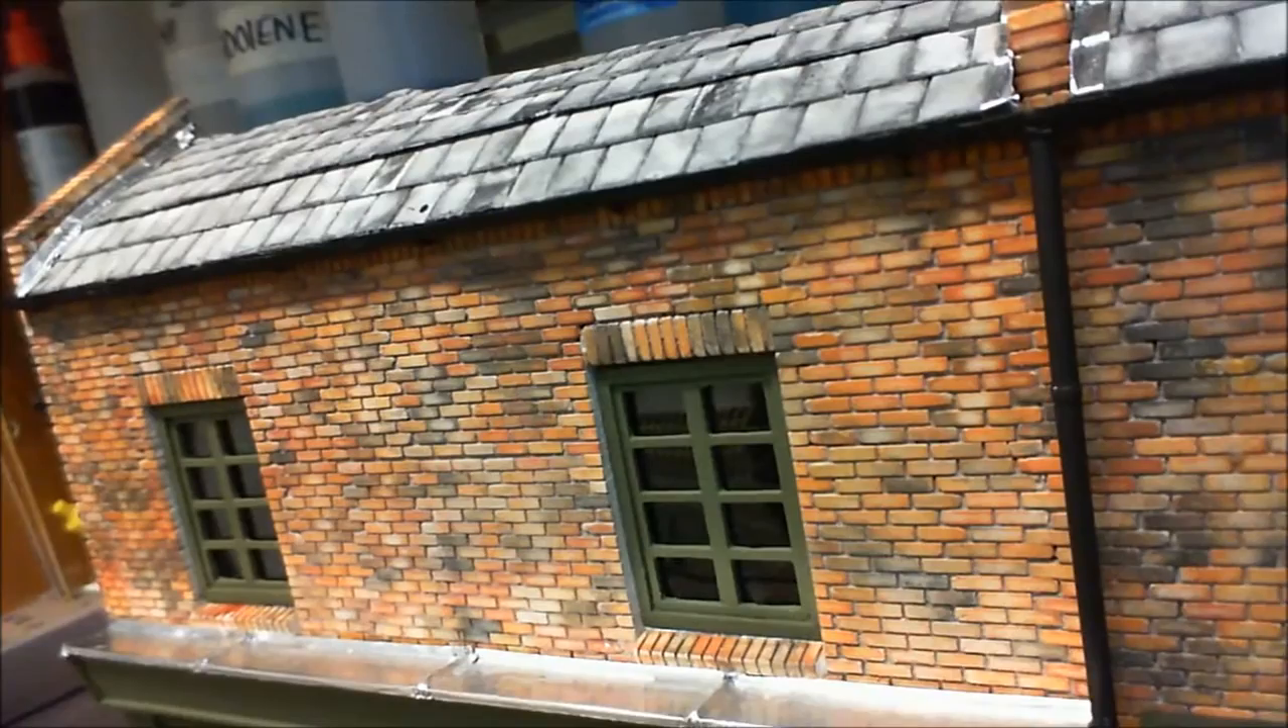The windows have all been set in place and fixed they're glazed as you can see by the reflection.